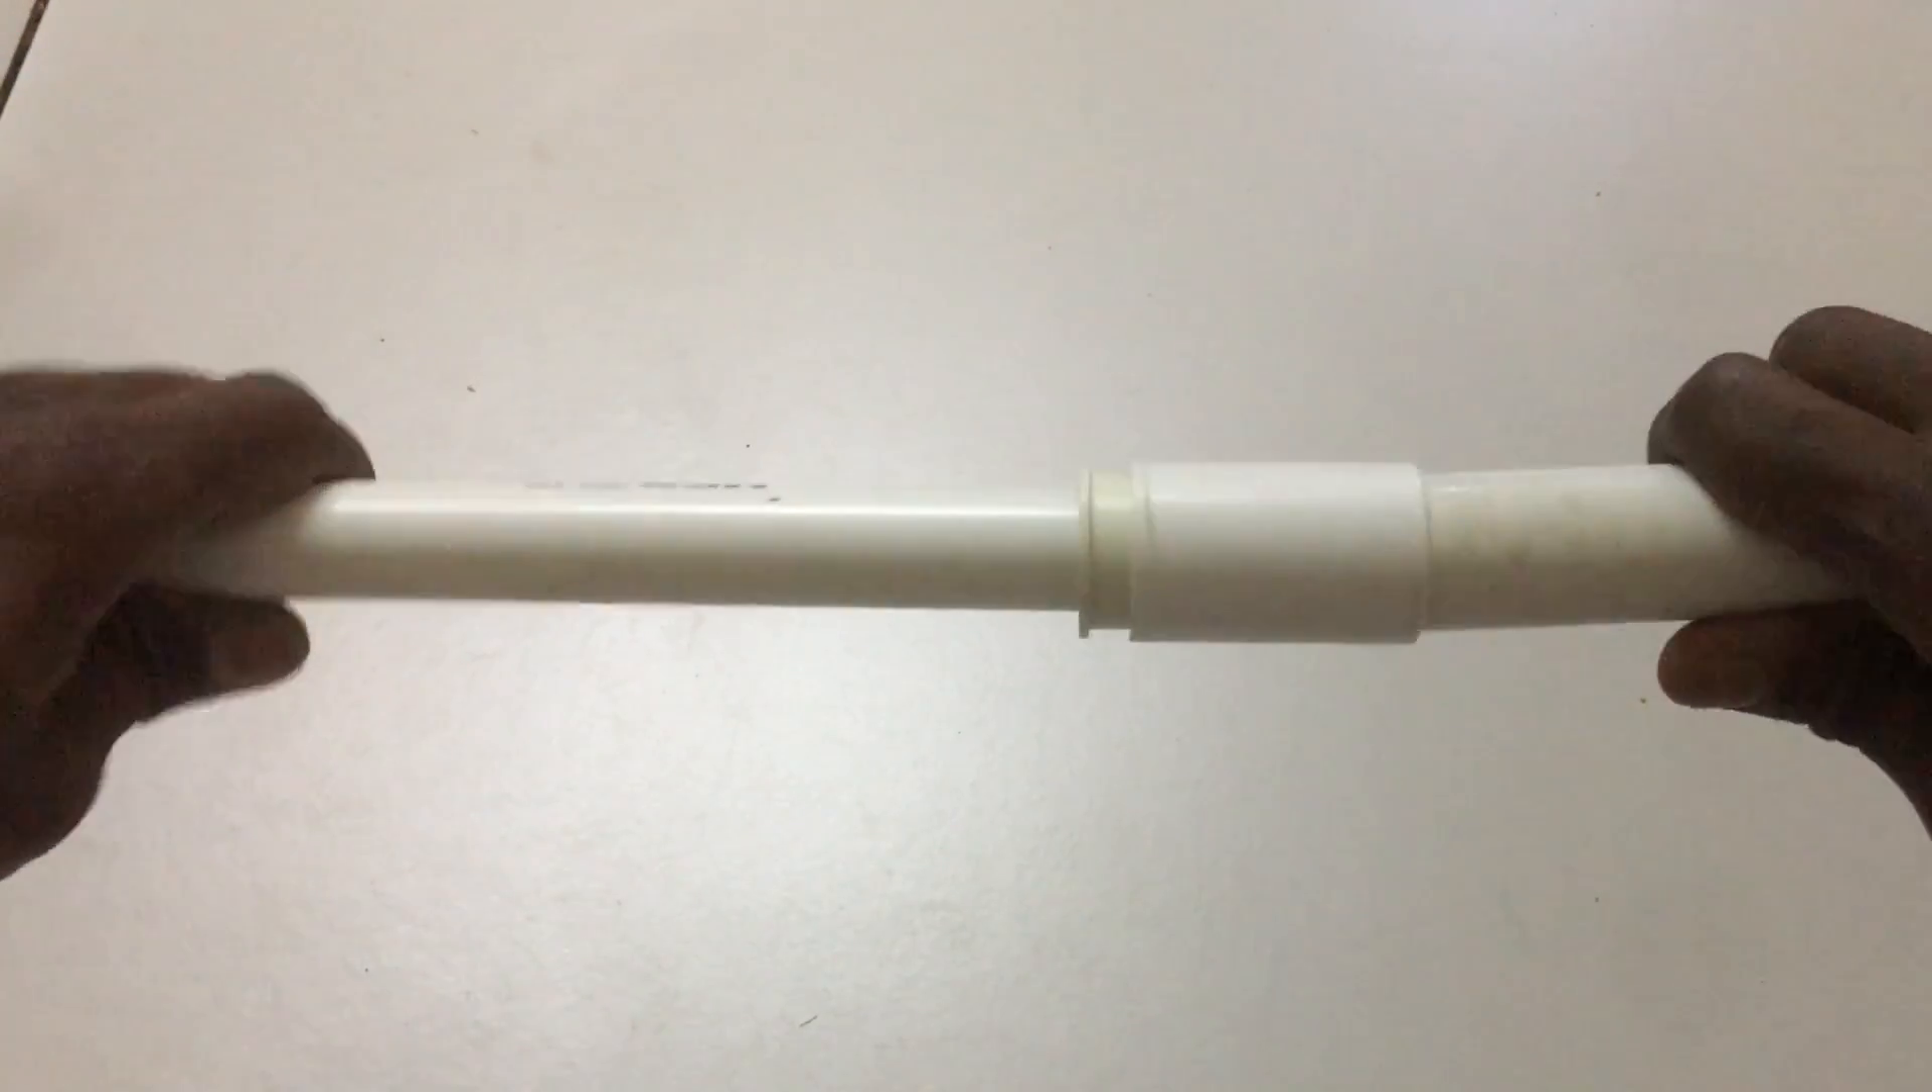Now here is the 20 mm conduit pipe here and perfectly fit with the reducer on the left here.